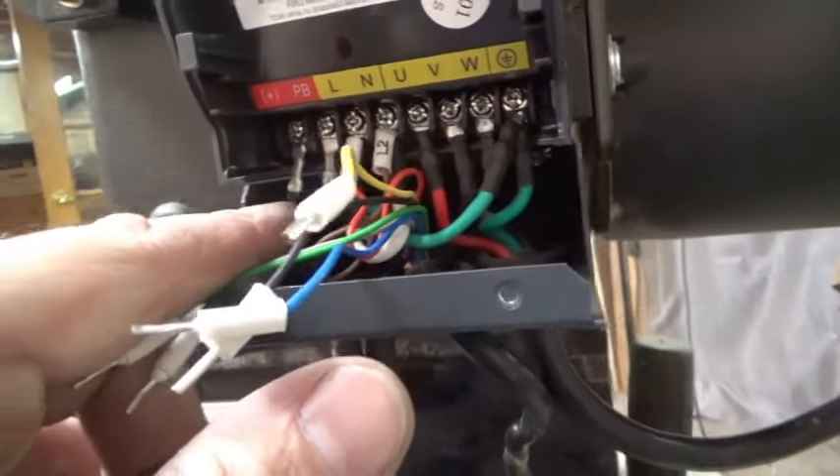I'm at the point now where the only thing left to do is to terminate these five control wires.